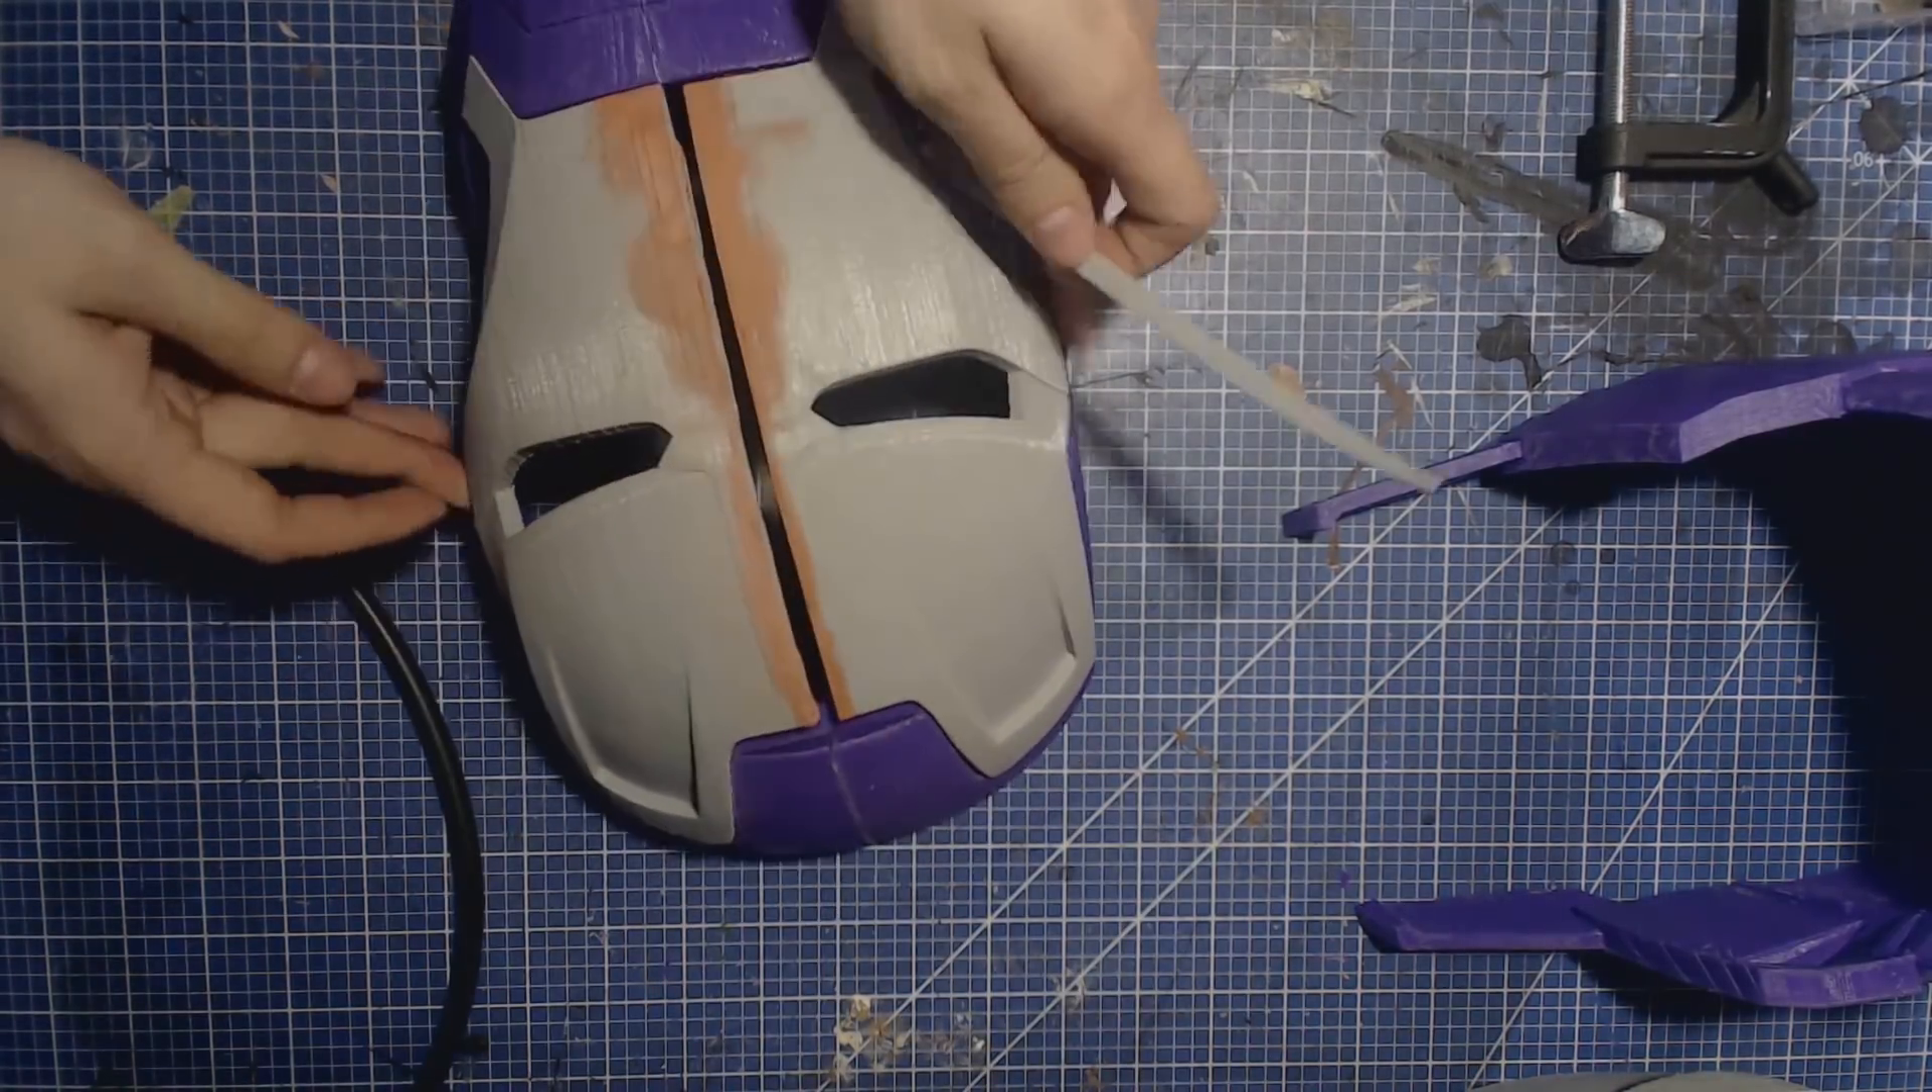Once I have all the pieces glued together, I, uh, notice something a little wonky with the mask here. Since I printed the faceplate in two halves, it seems as though, uh, one of those halves started a little high, and so there's a bit of a, a bit of a gap right down the middle here.